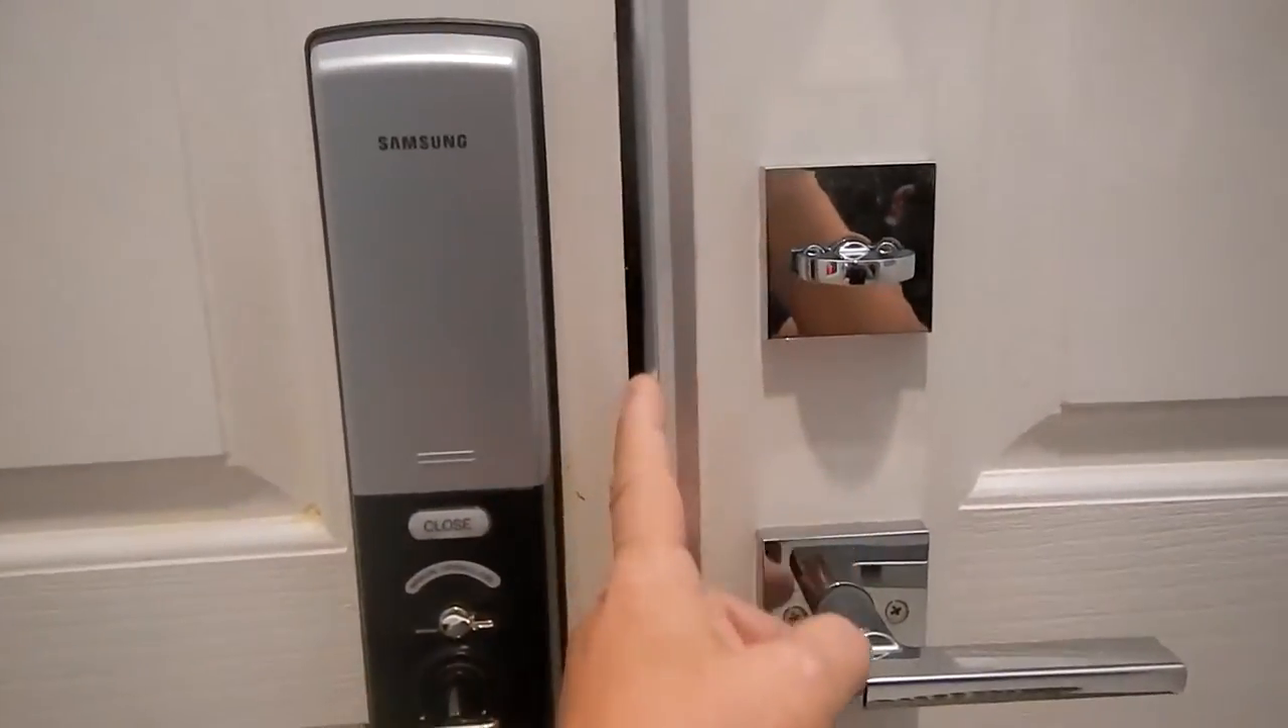Because of the double doors, there's a fairly good size gap right here between the doors.